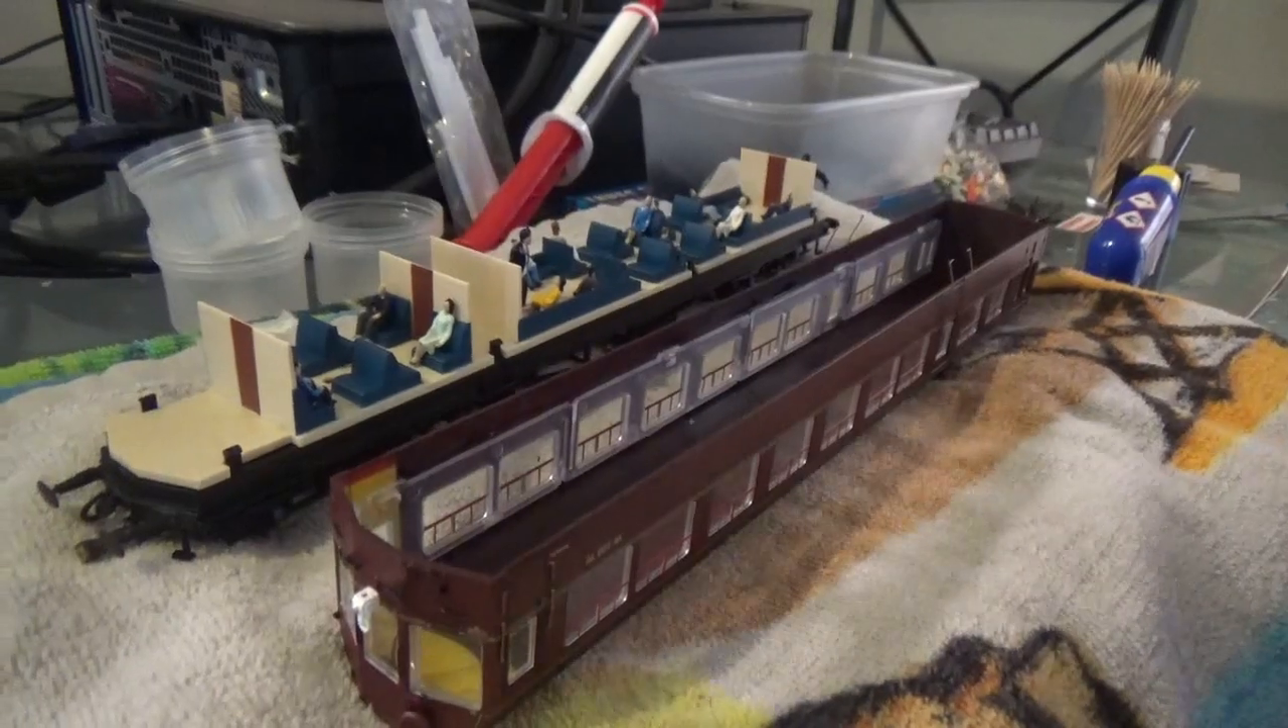Next, I've got to put the body back on the chassis, which is going to be fun.